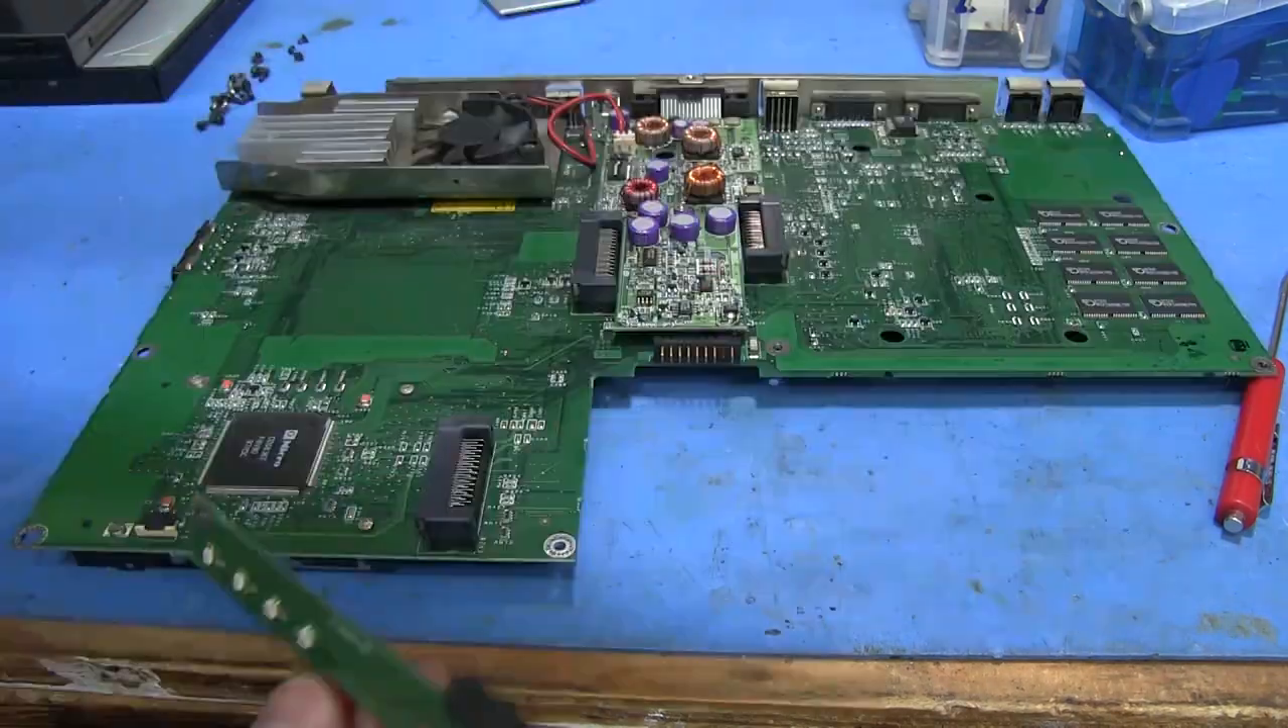Okay, I've got the heat sink on.